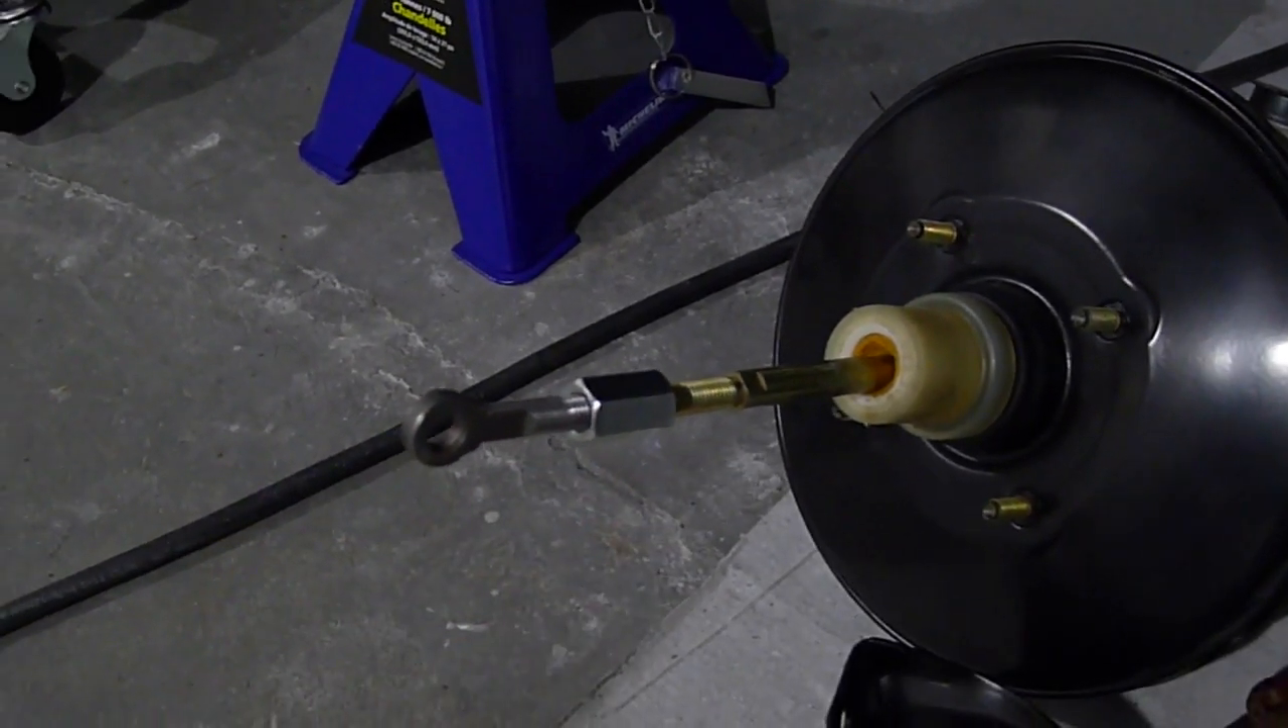So what I've done here is I've taken the old 83 GTI clevis from the old servo and I've cut it off, threaded it, kind of coupling that to the new one.